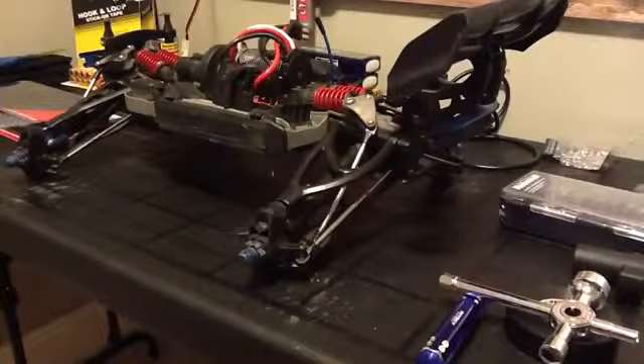Okay, so as you see I removed the wheels, I removed all four, just to give me some more workspace.